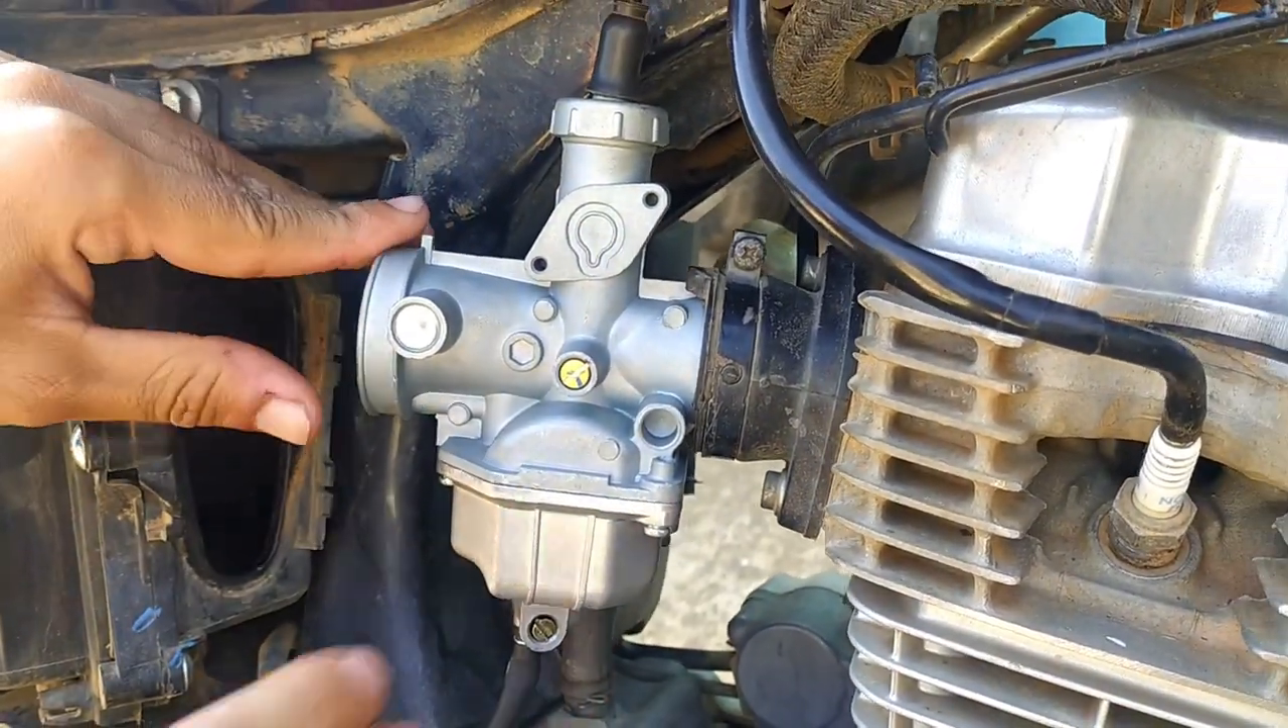Rapaziada, então o carburador está encaixado no lugar.